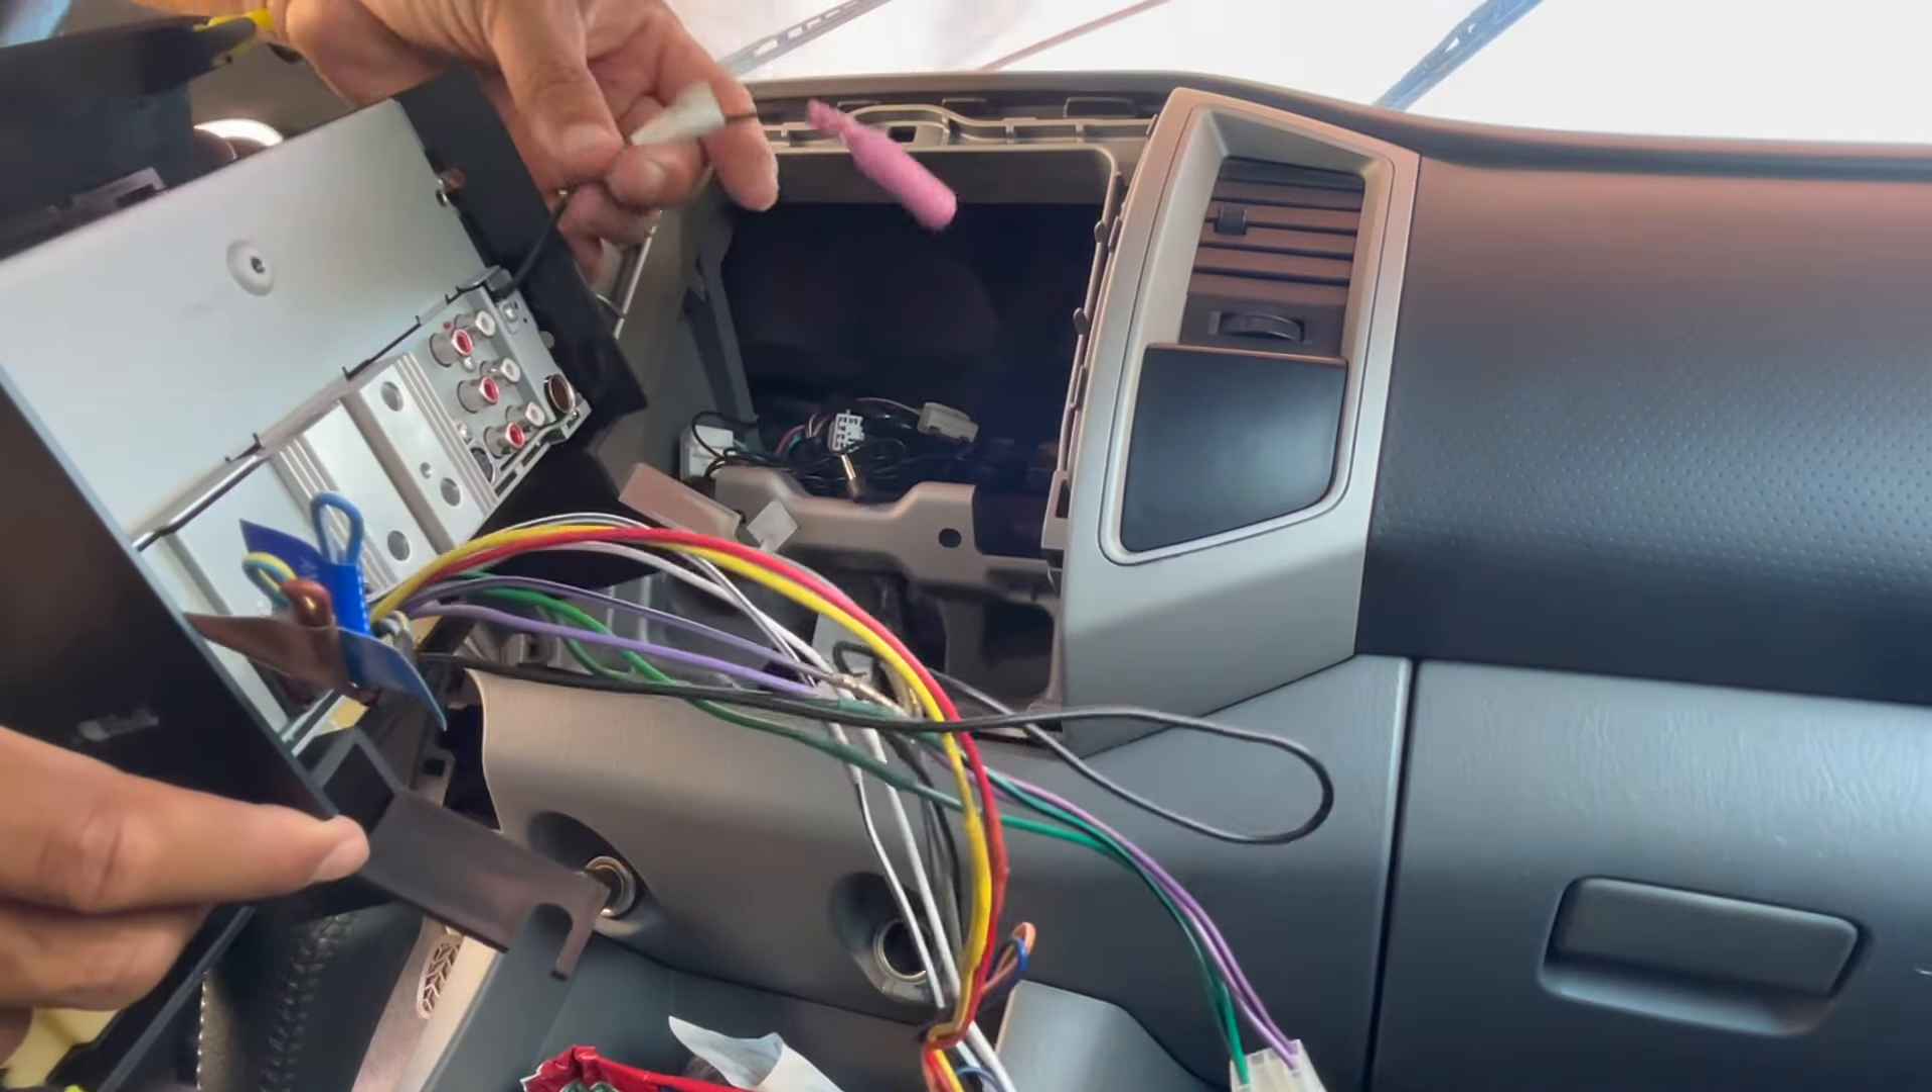Now we just gotta put the stereo back in. So let's hook it all back up.